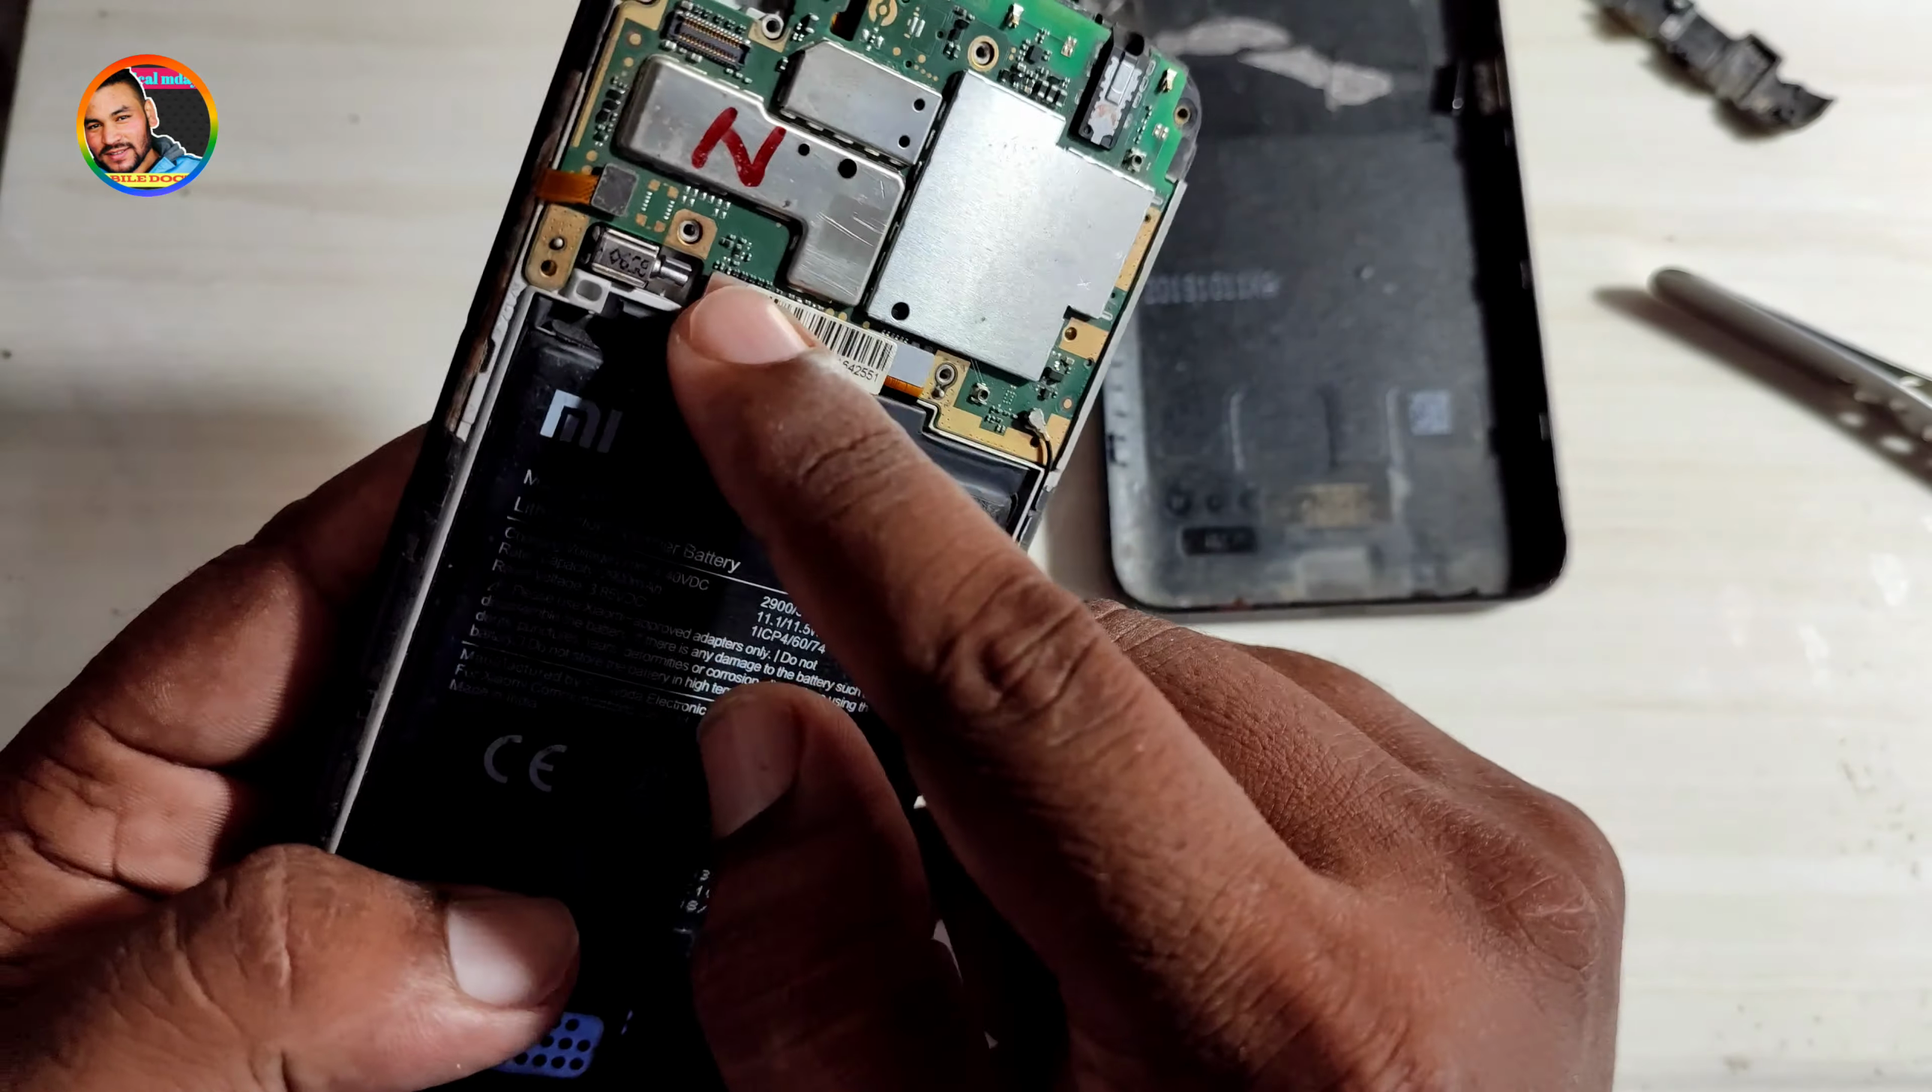तो यह देख लीजे हमने मदरबोड इसमें फिट कर दिया है।